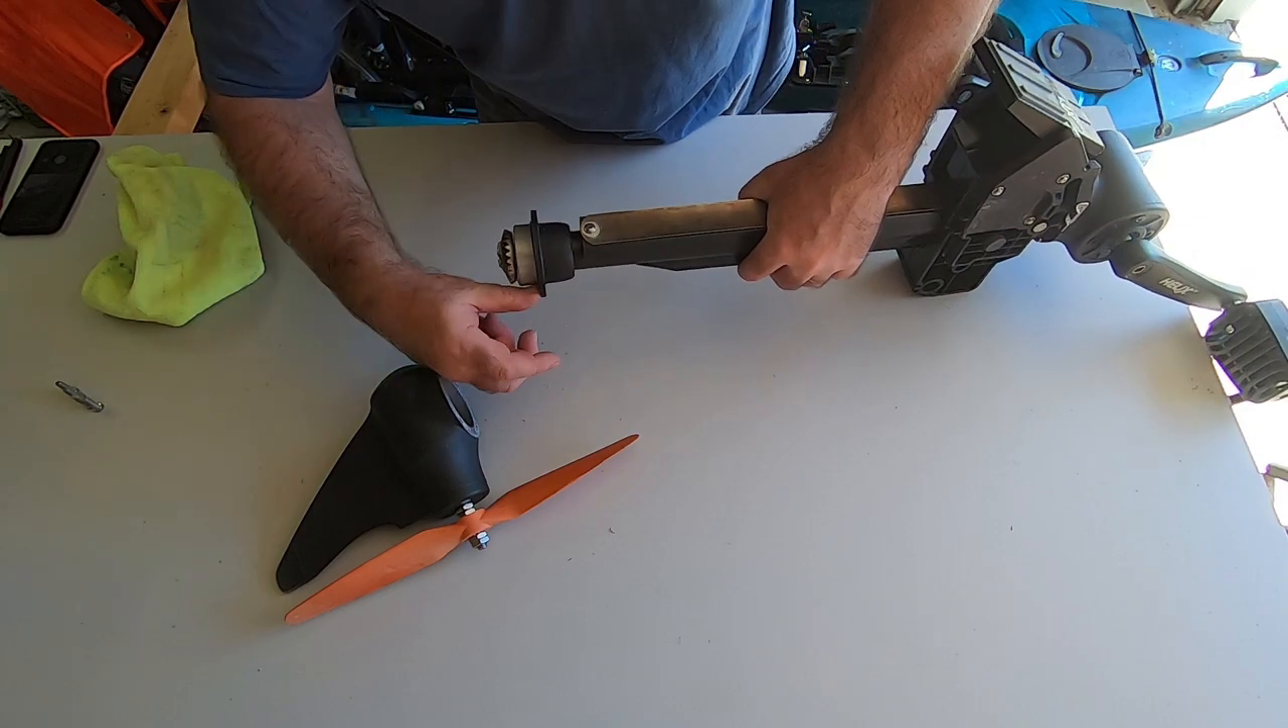All right so the bolts are out and the lower unit just slides off.